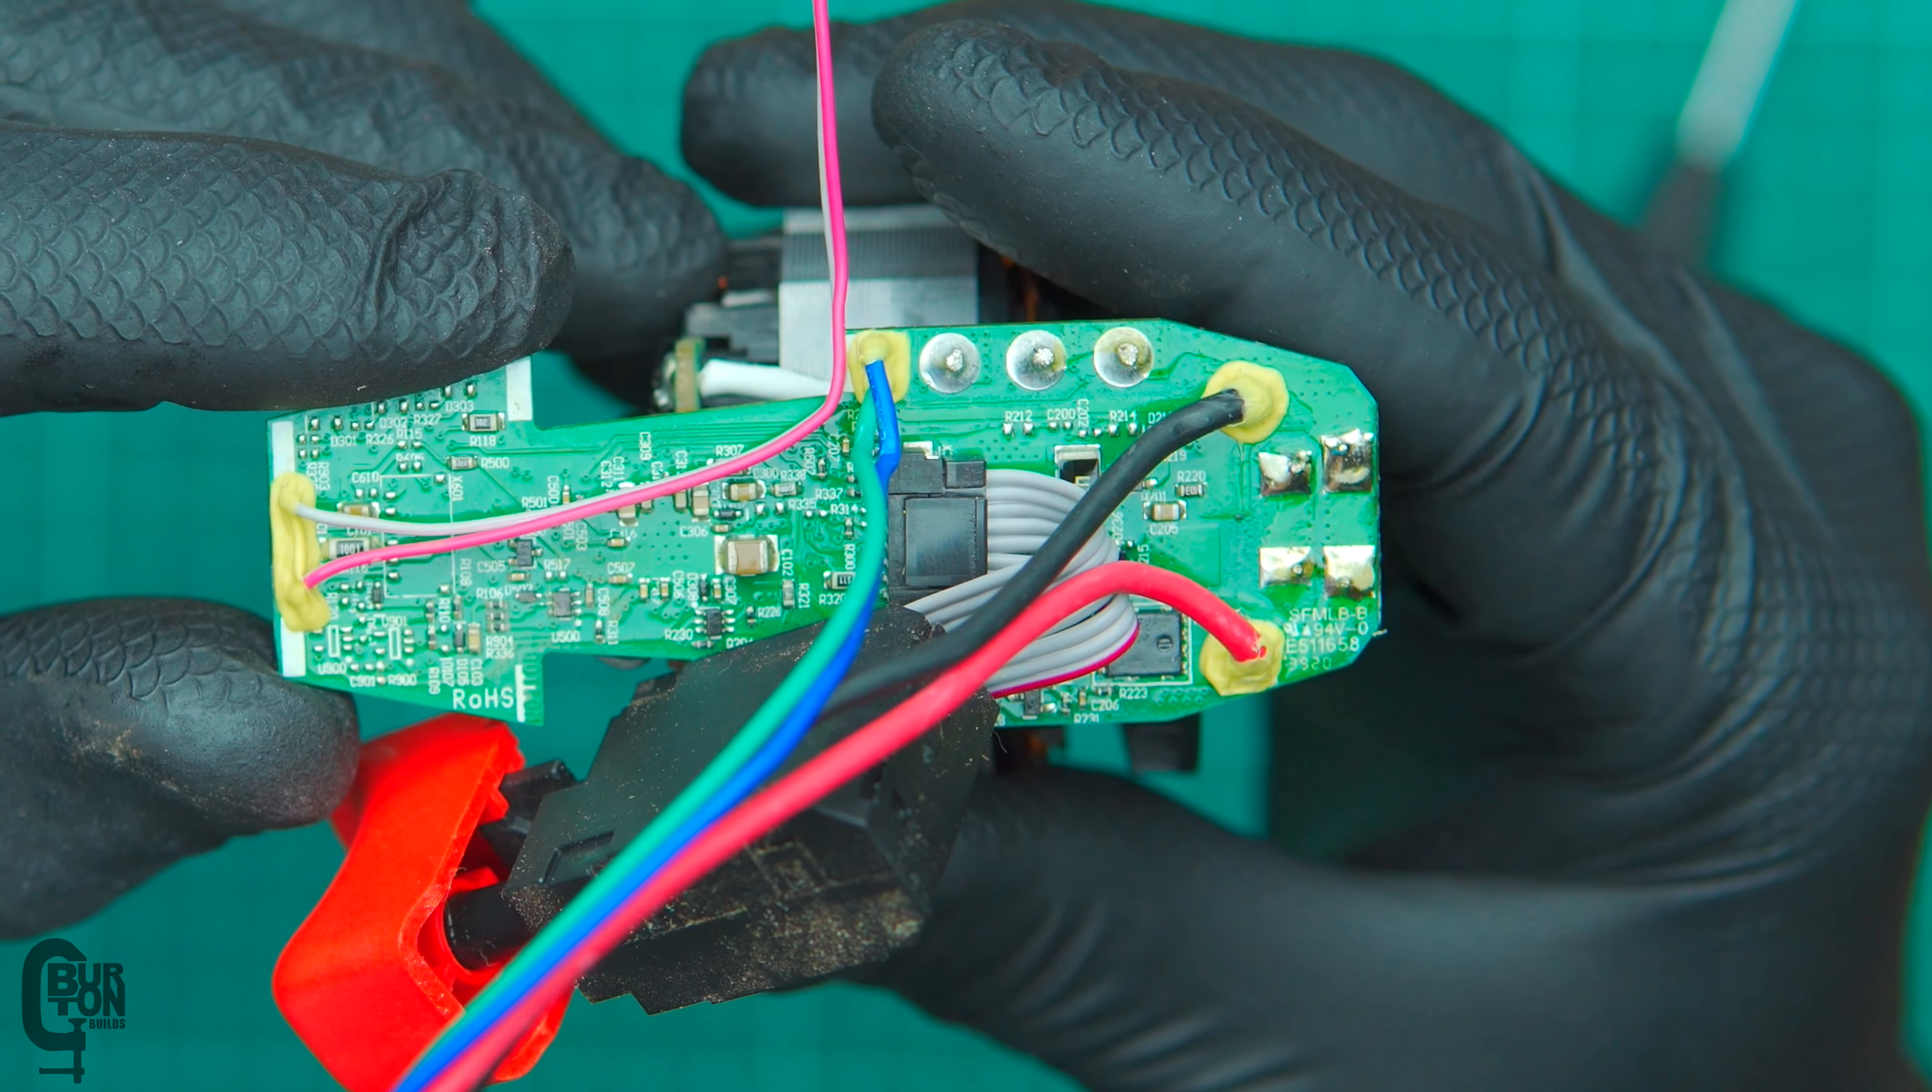Also, the main power leads coming in from the battery, the red and black, those are soldered, of course, and glued.